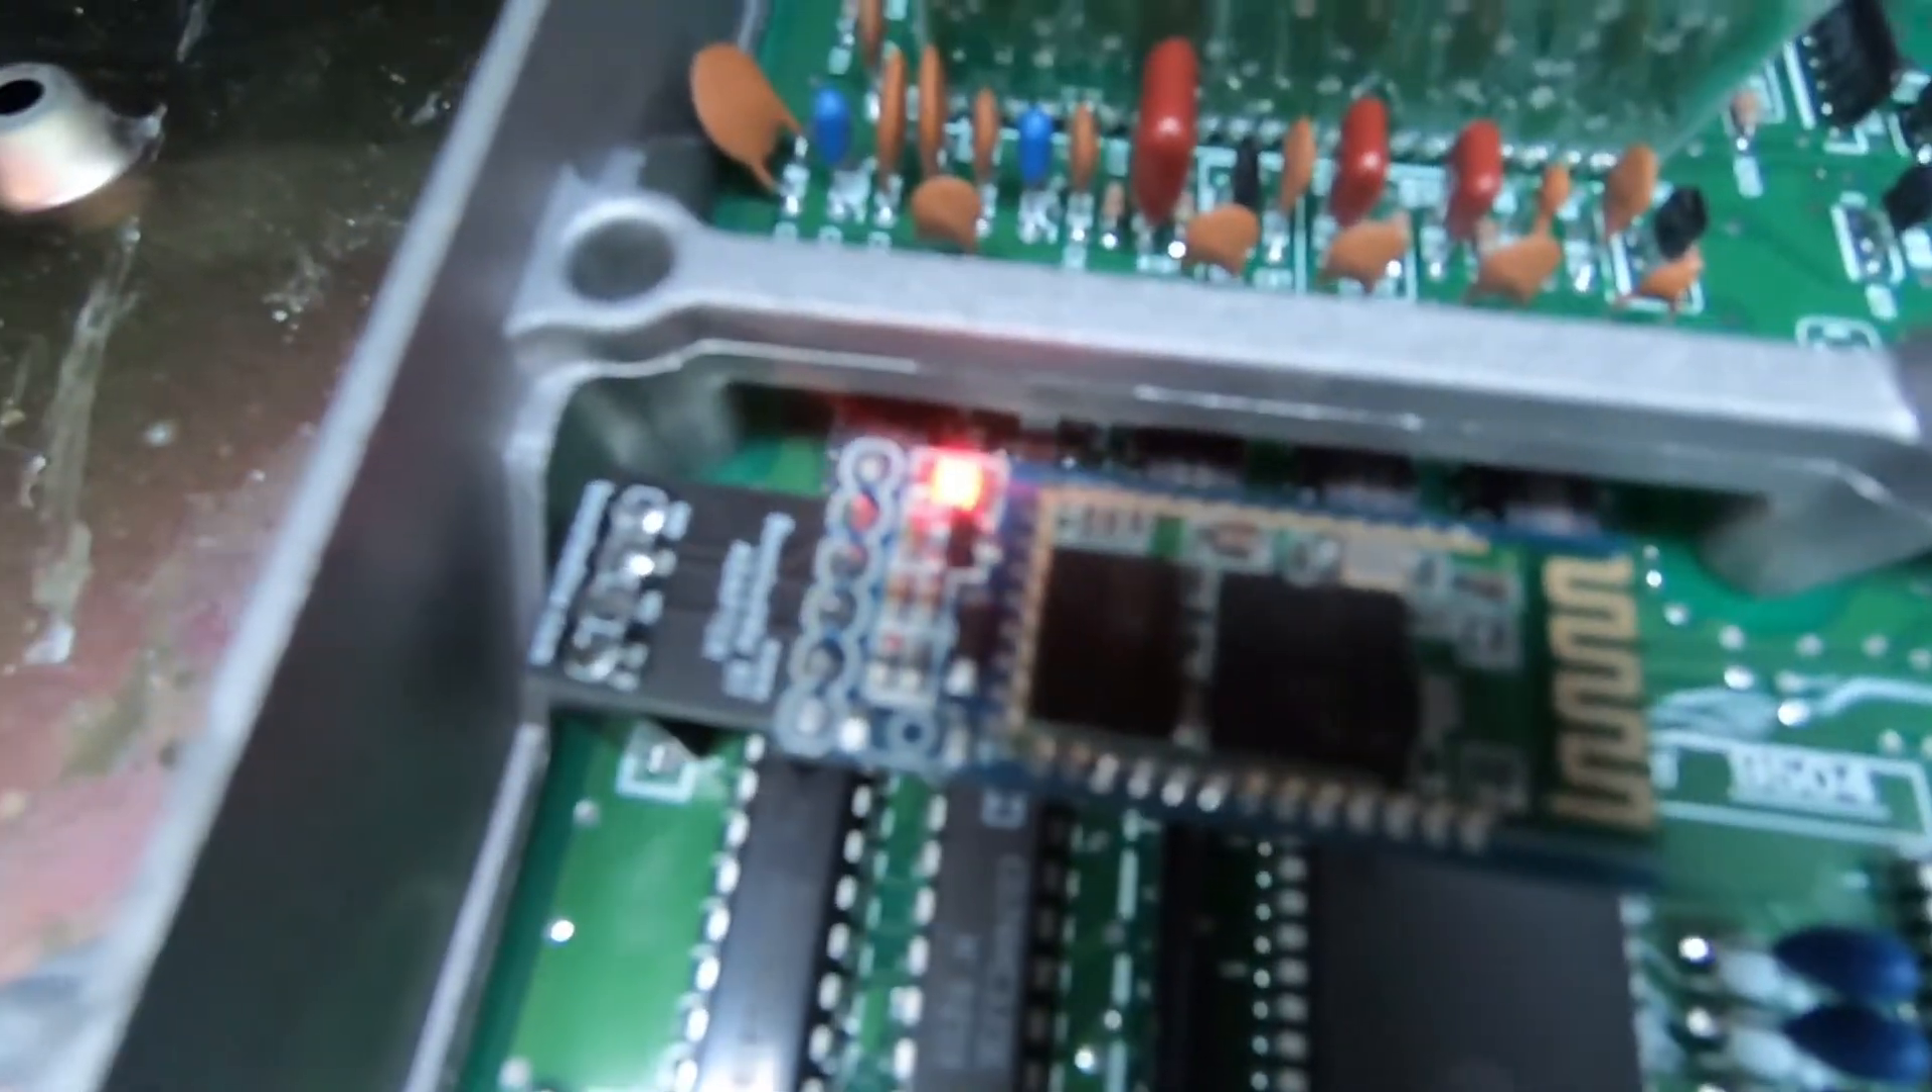Here we got the Bluetooth adapter is plugged in.